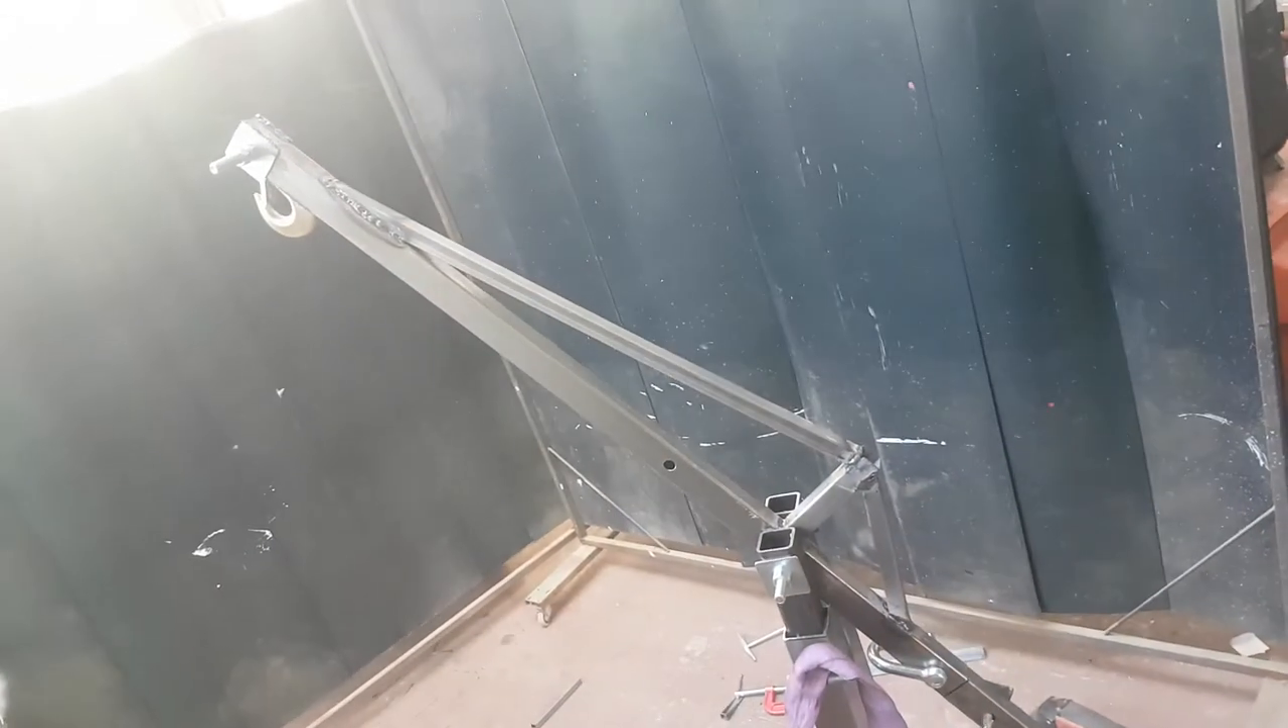I've also added a triangular section over the top here which has stiffened it up quite a bit.